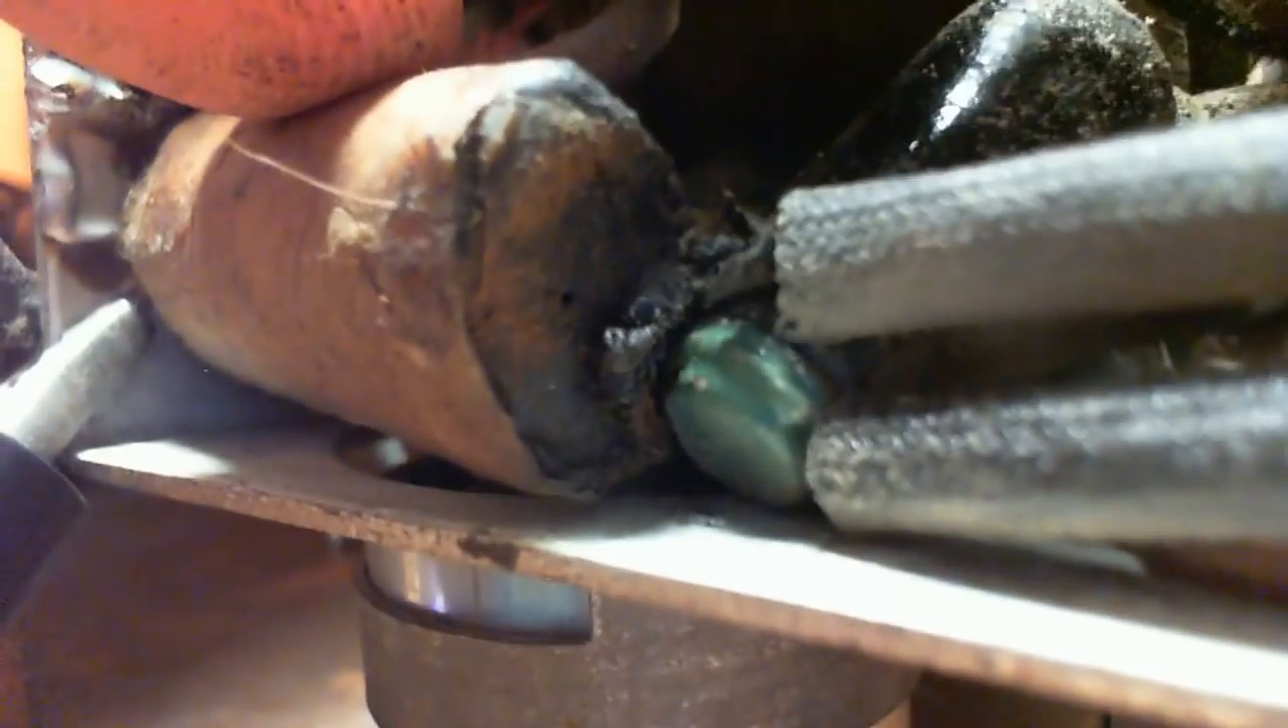Look how it's, look at this resistor jammed up against the capacitor and potentially the lead and also jammed against the chassis down here.